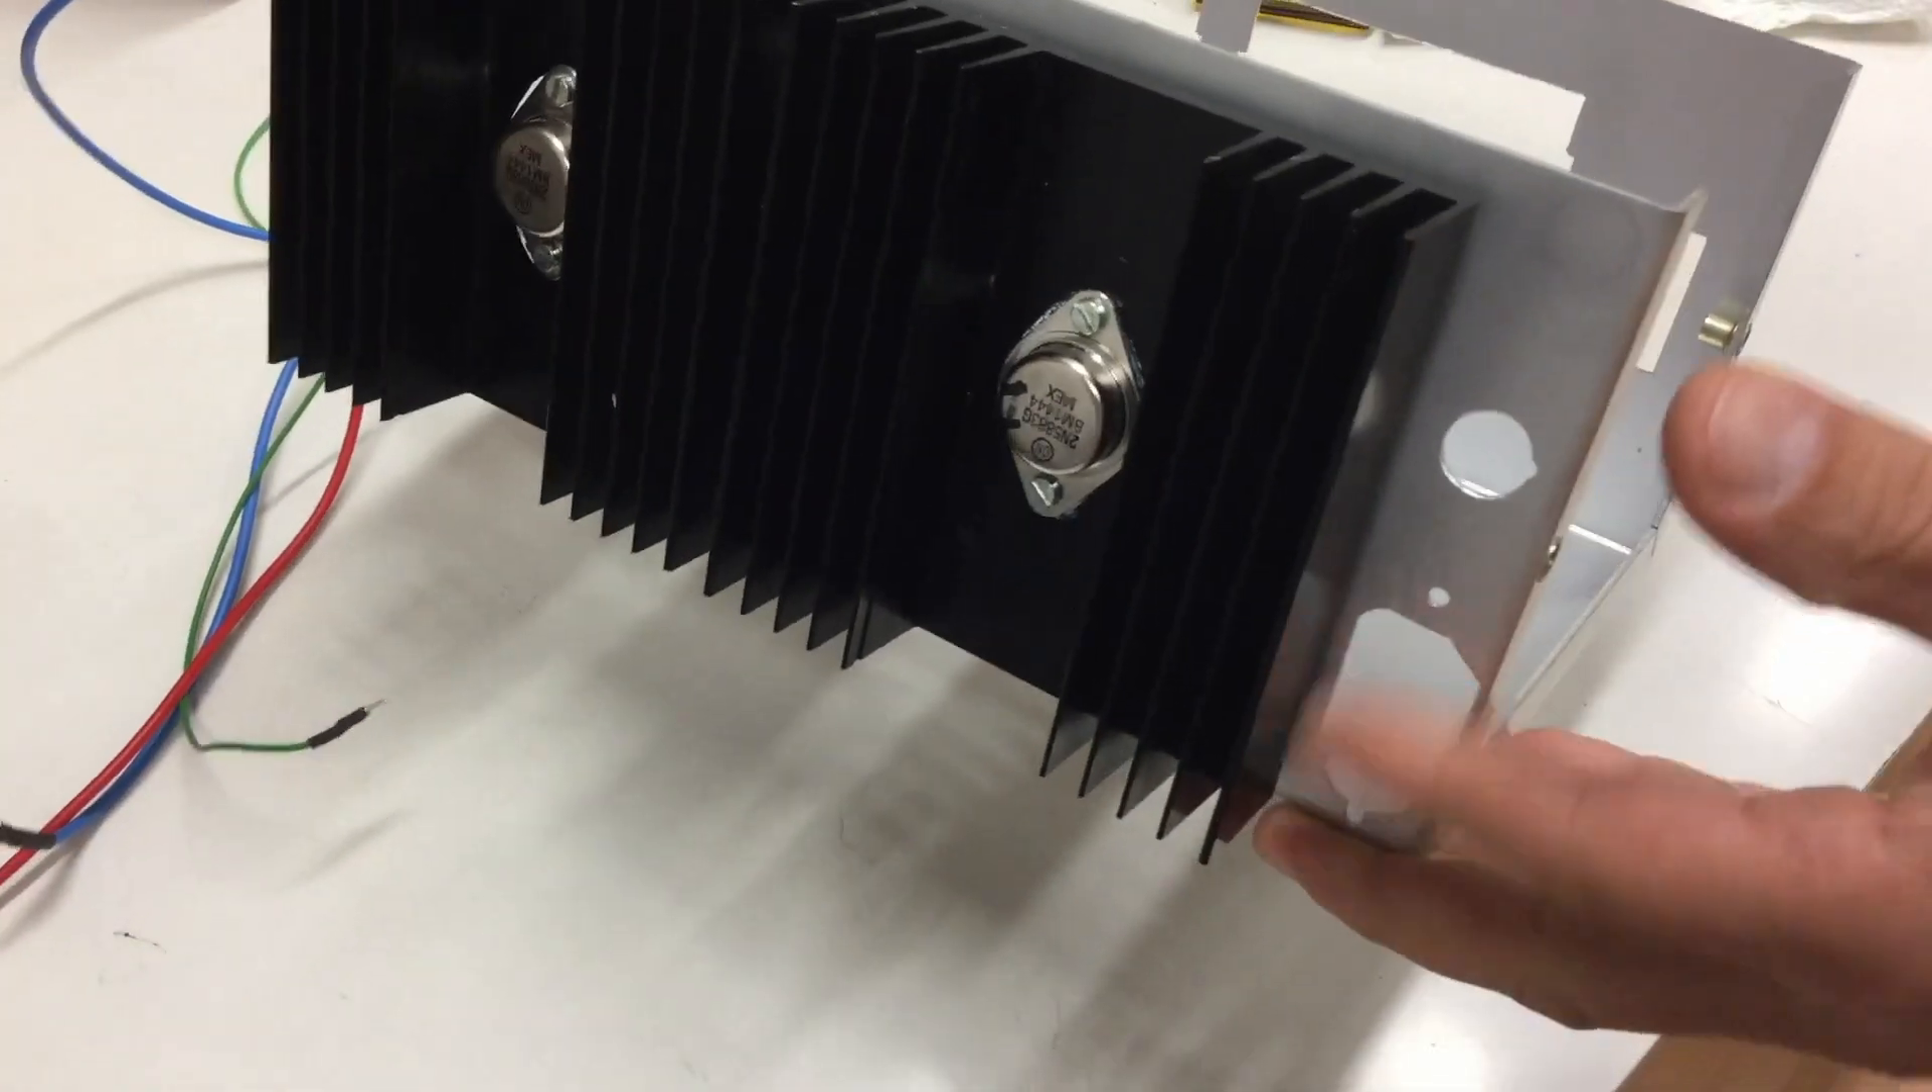The heat sinks are in again.